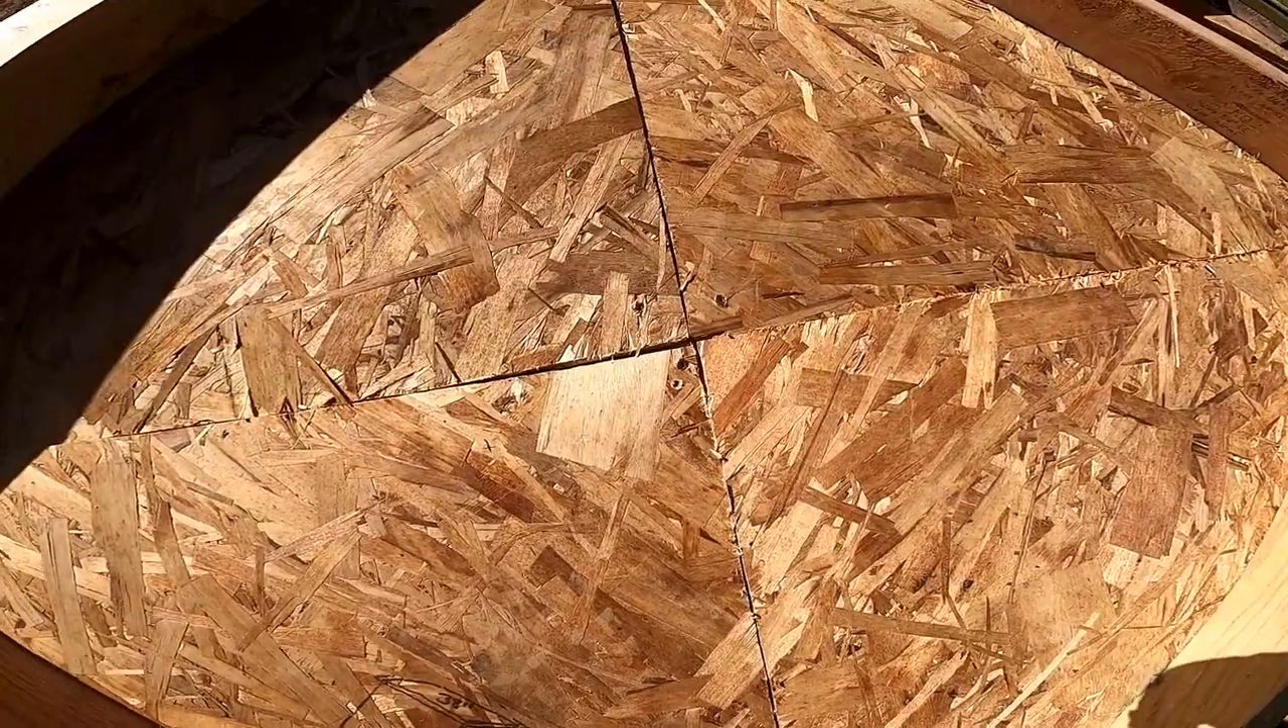But there's a couple of little gaps. I was just using scrap junk plywood. So there's kind of crooked cuts on it.